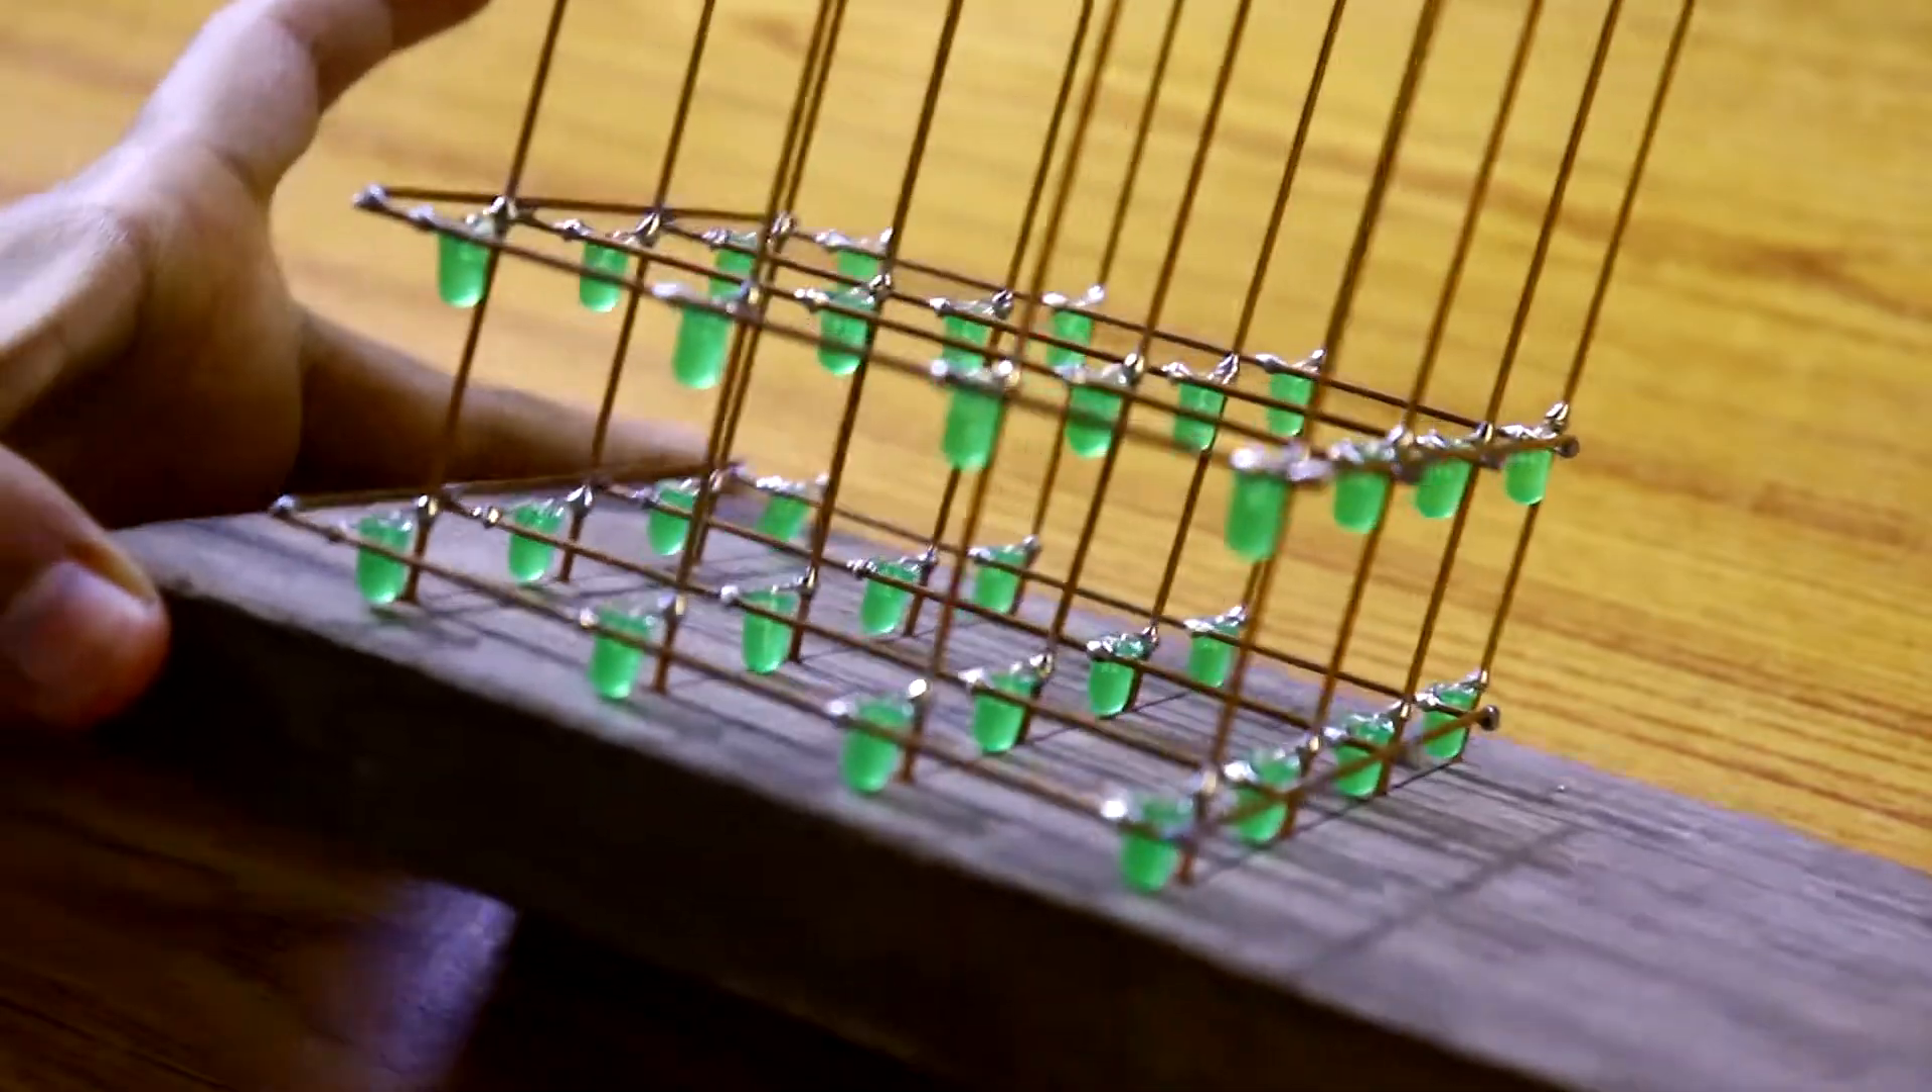So like this i have completed the layer one and layer two soldering.